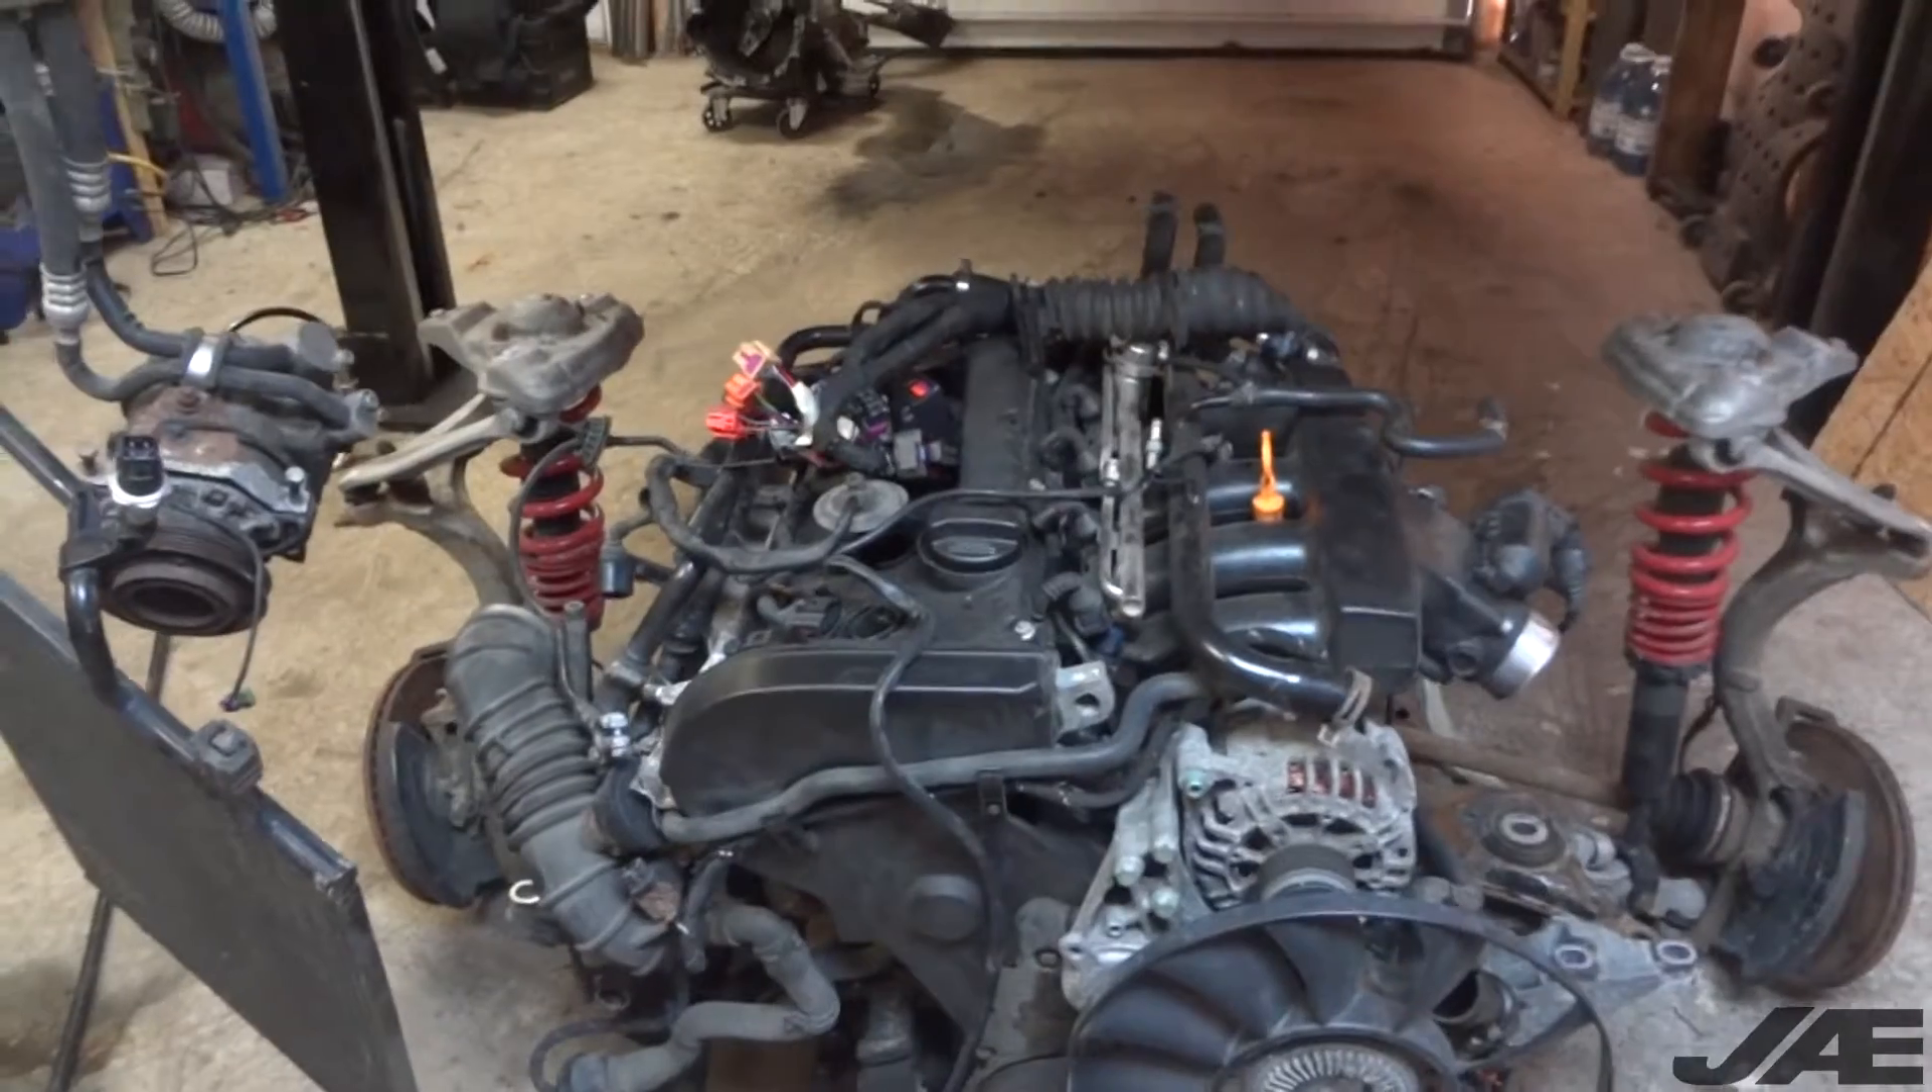So now I have the engine trans and the complete subframe on the ground.